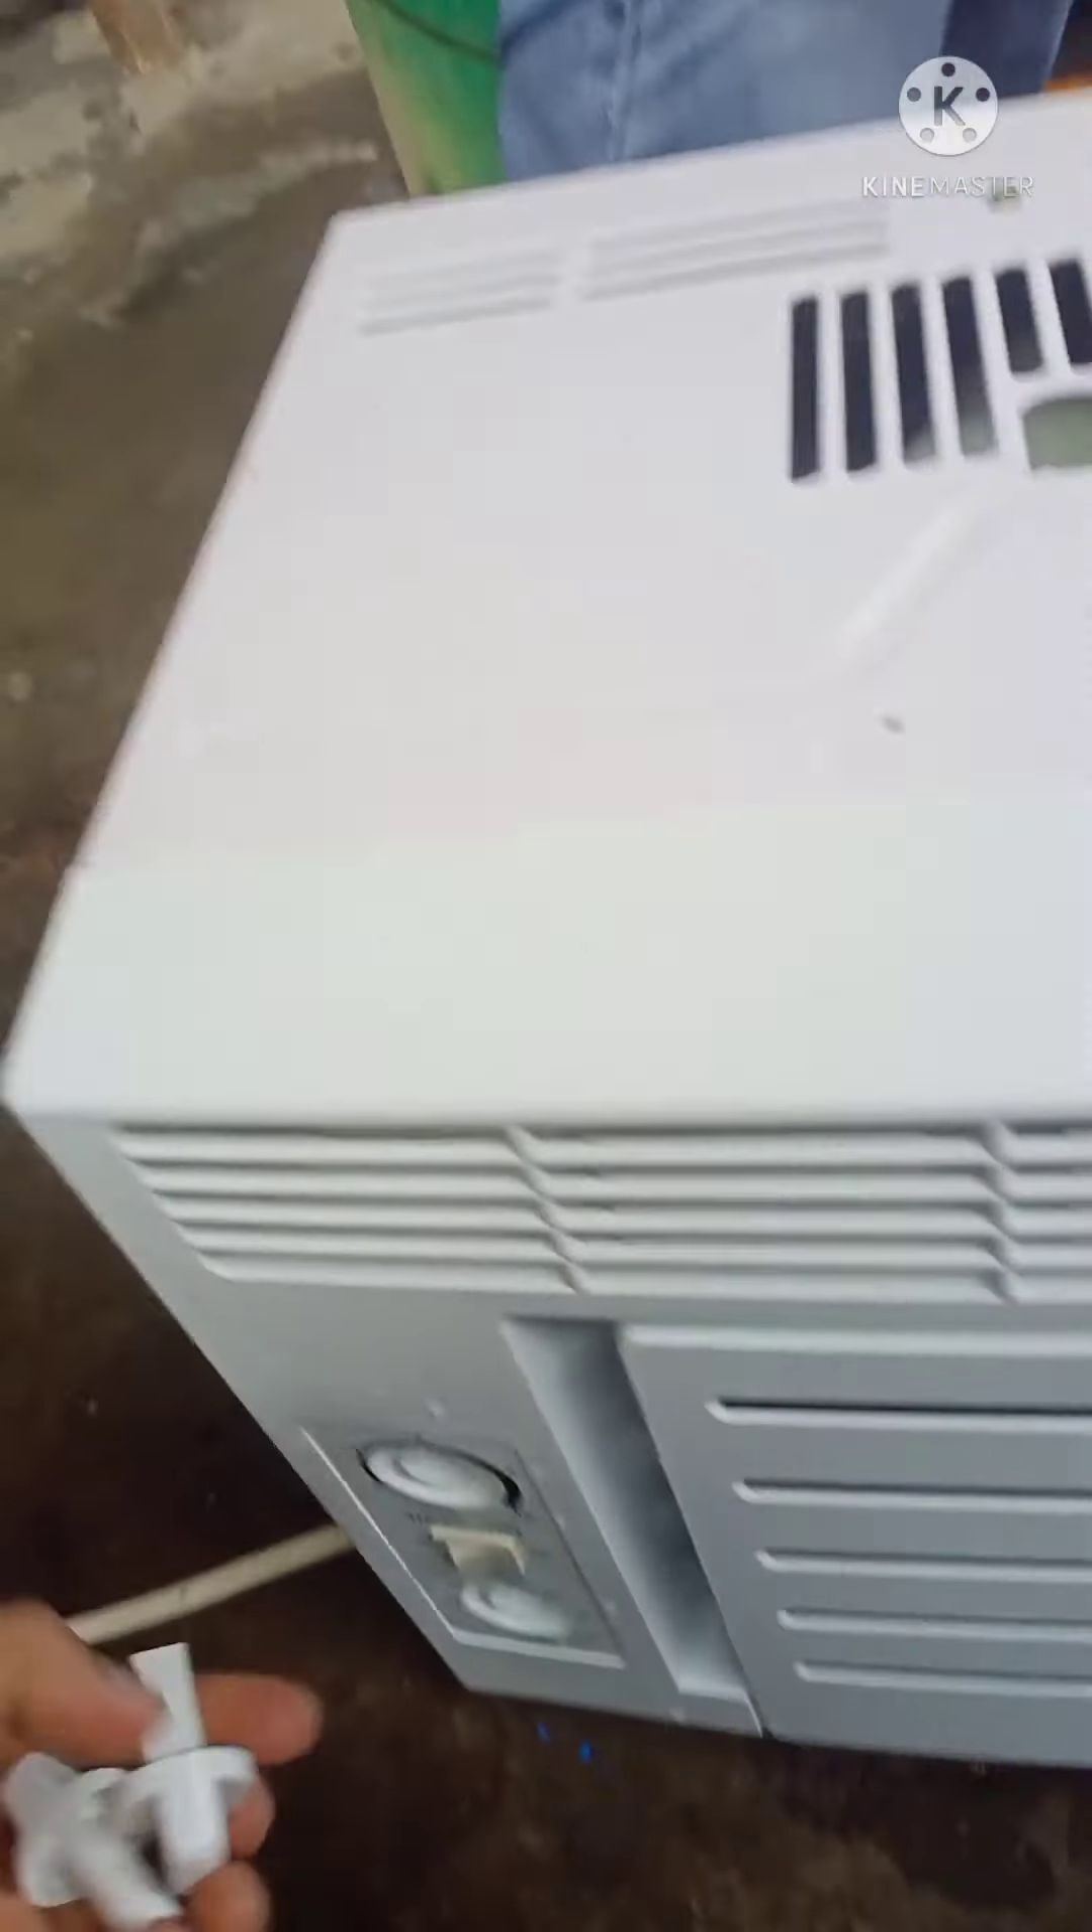Ayan guys naibalik na natin yung cover.